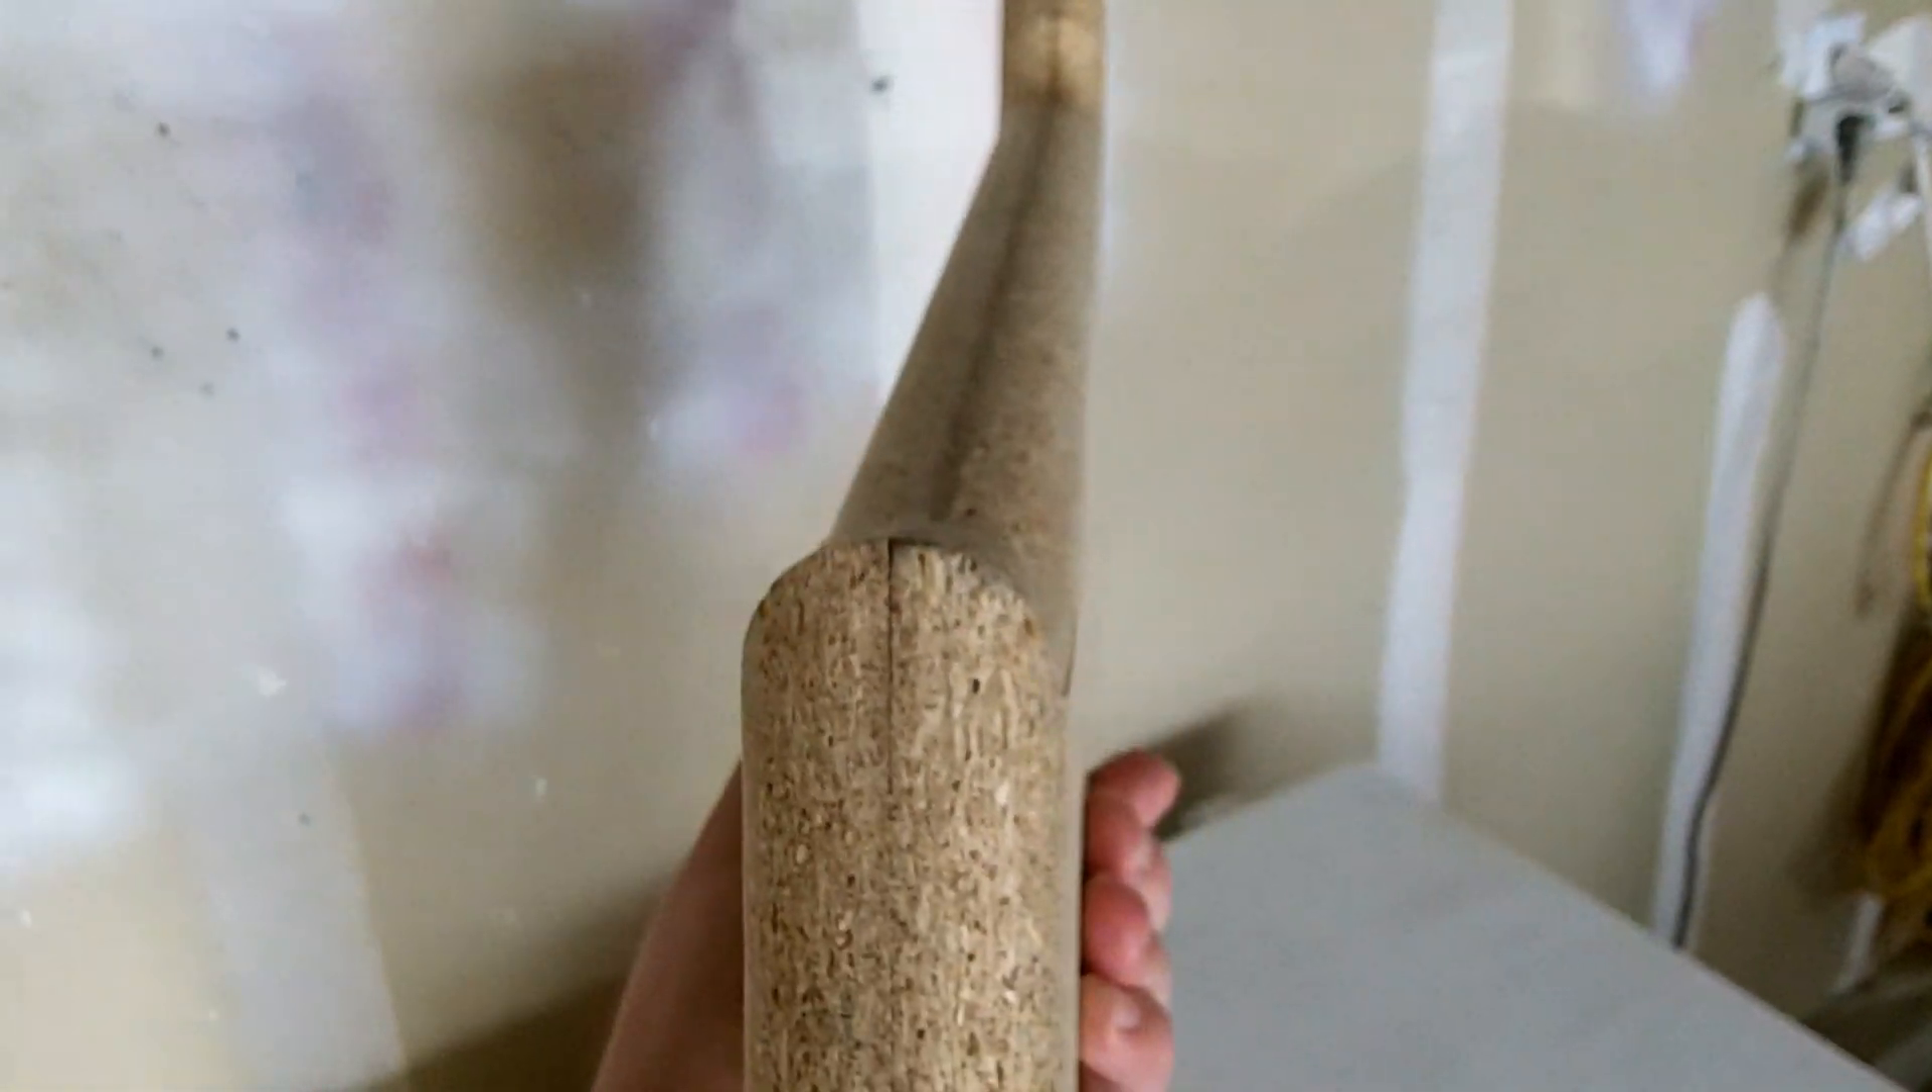And then what I did was I sprayed each side with some Super 77, and I stuck it together. So, right now, you can see the seam there.